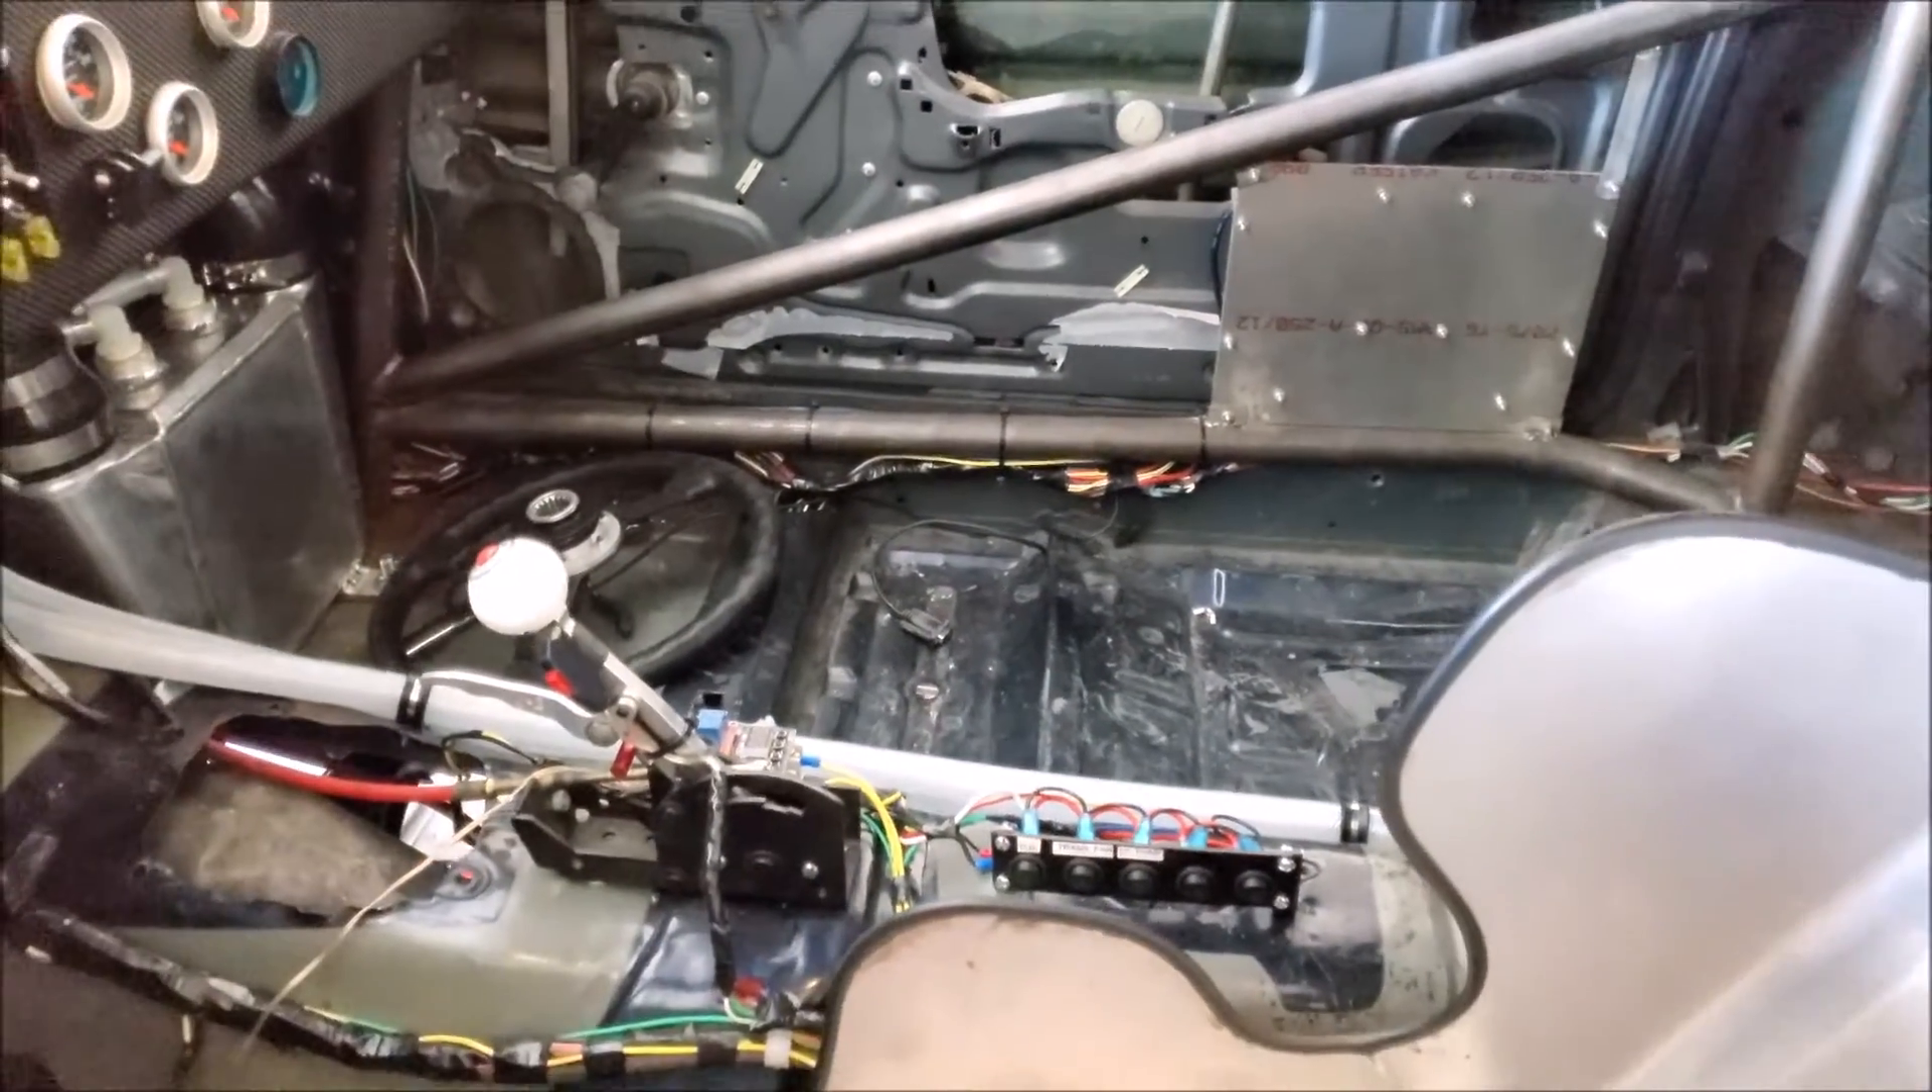I still have to put the passenger seat in.